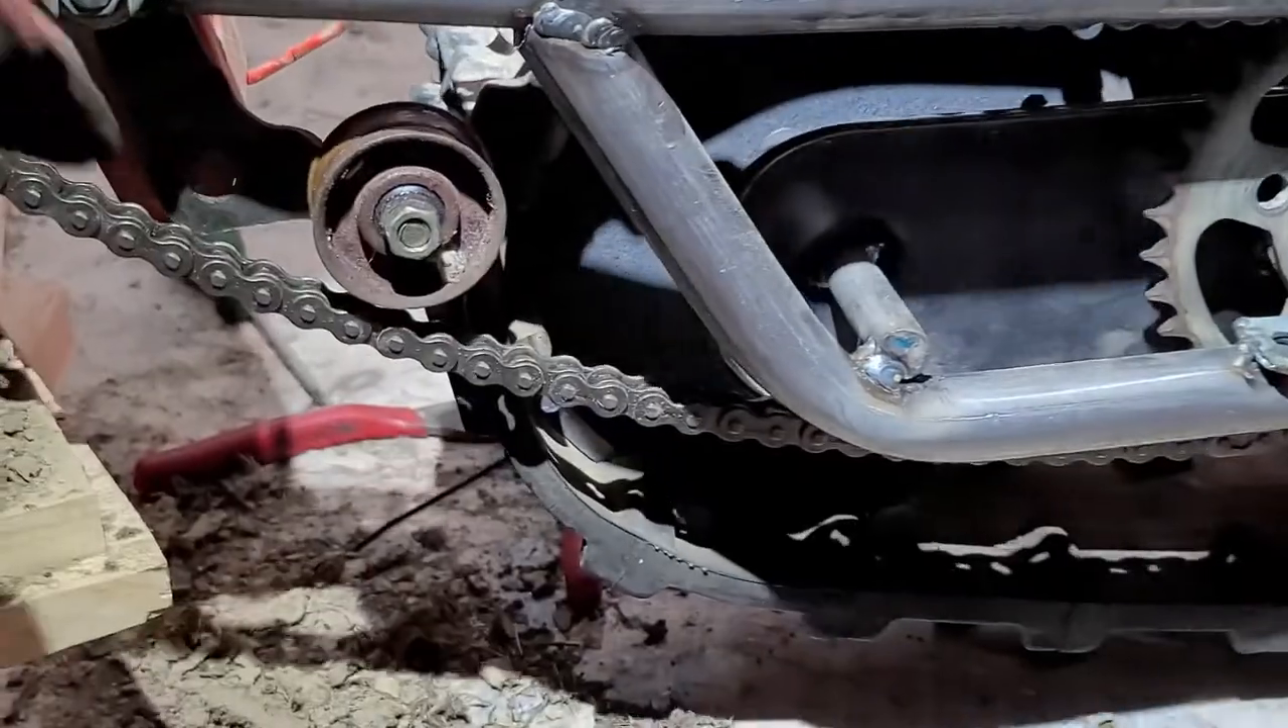So, we got the chain ran. Now, all we got to do is fix this tensioner.